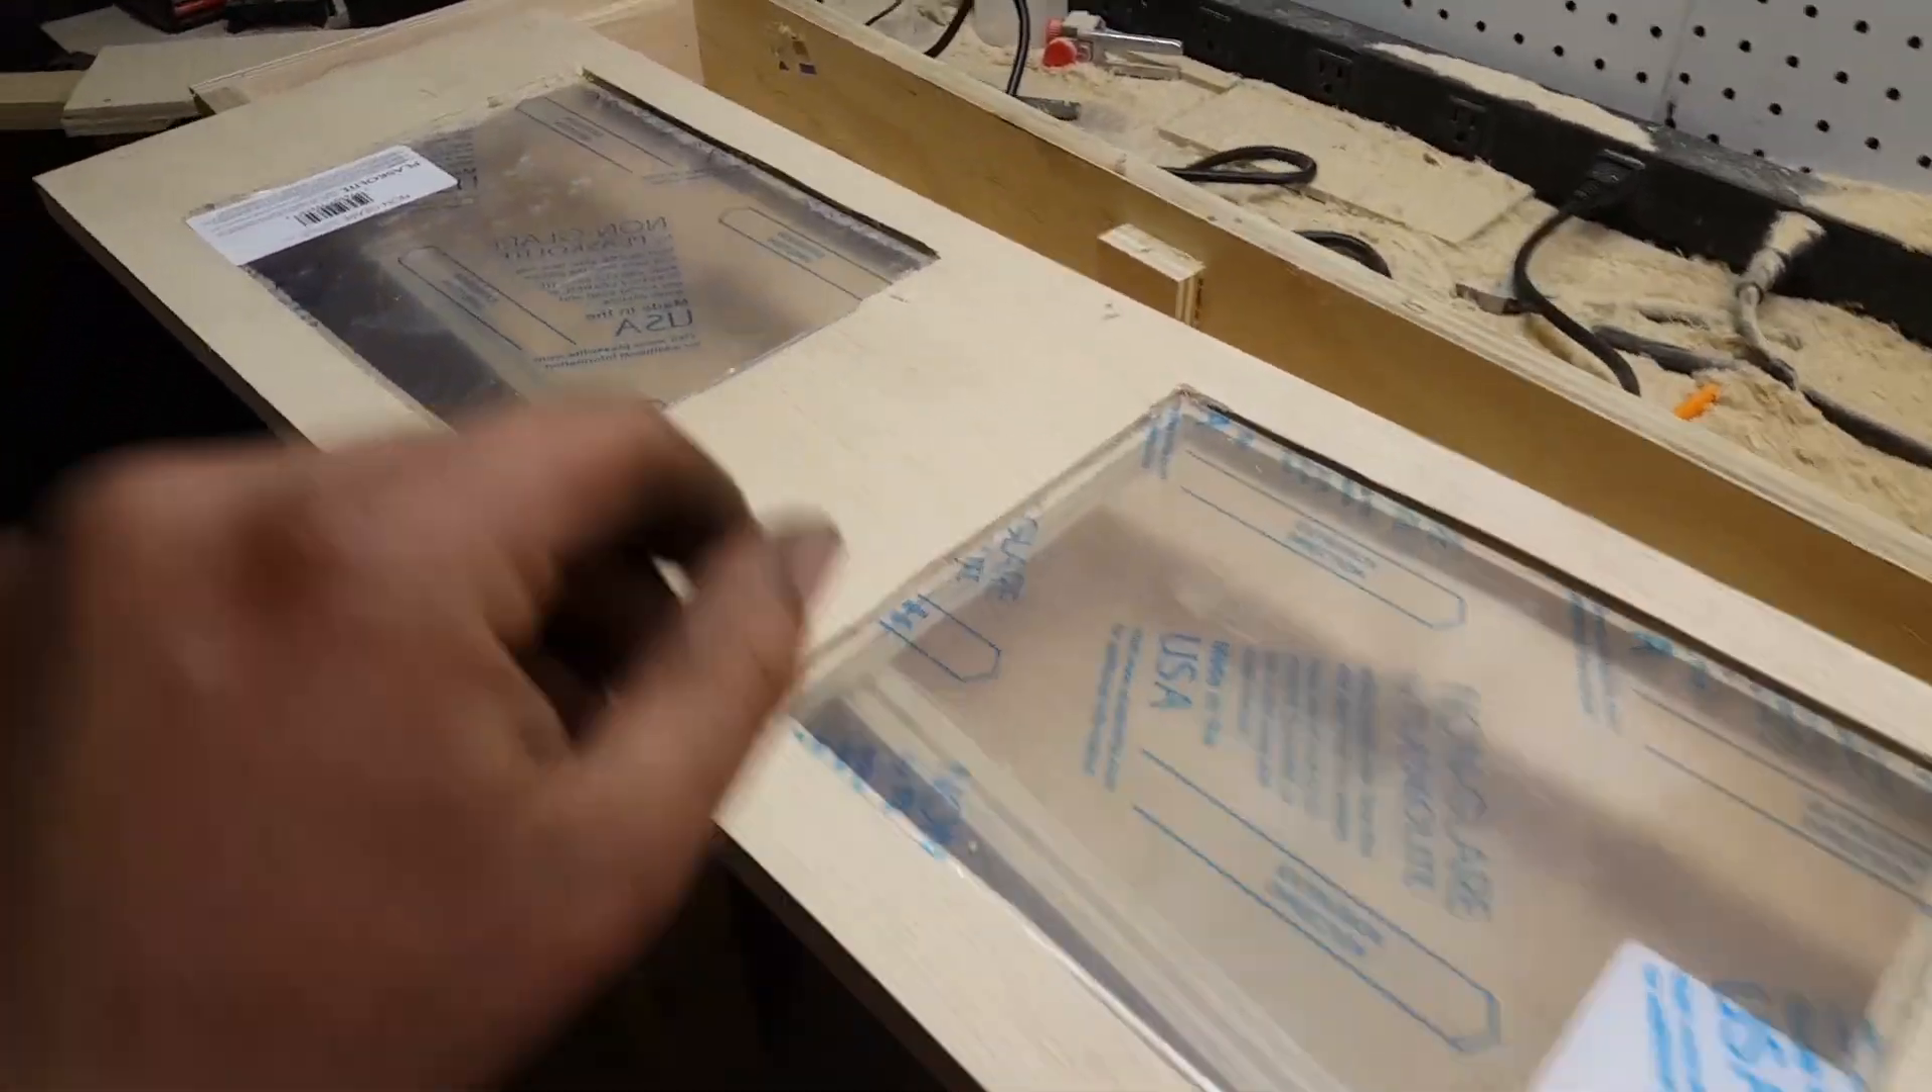So I have all the plexiglass in. And as you can tell it's not the best but this is the inside so it does not matter.